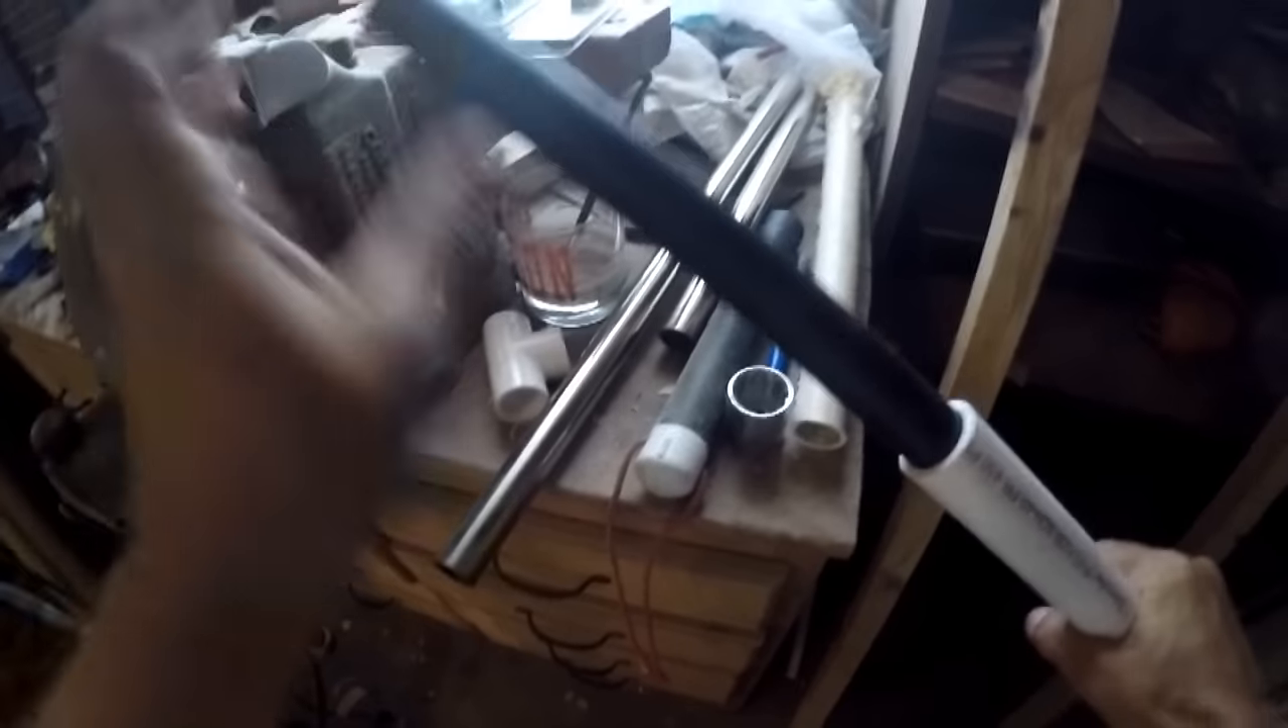And if you look there, this polyethylene pipe, this three quarter fits inside that one inch really nice.